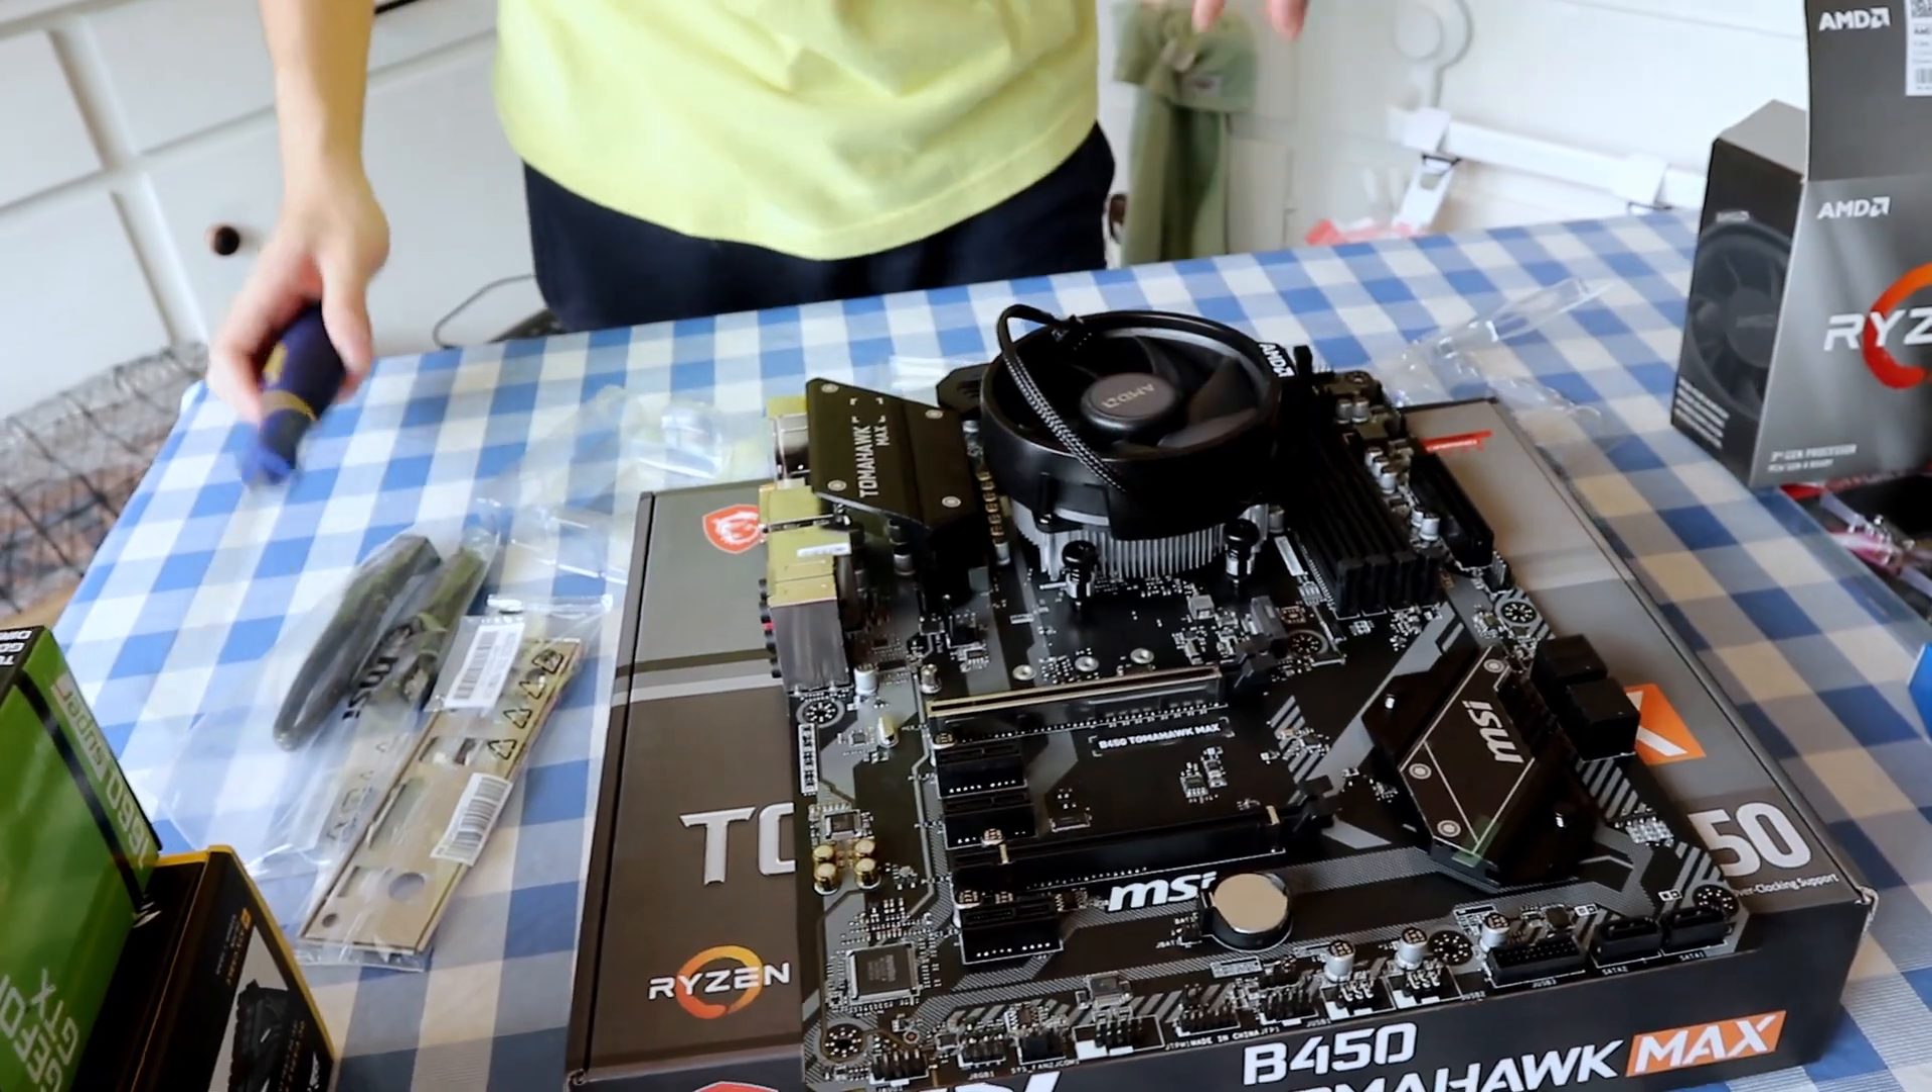With CPU and cooler installed, we can plug in our CPU fan.